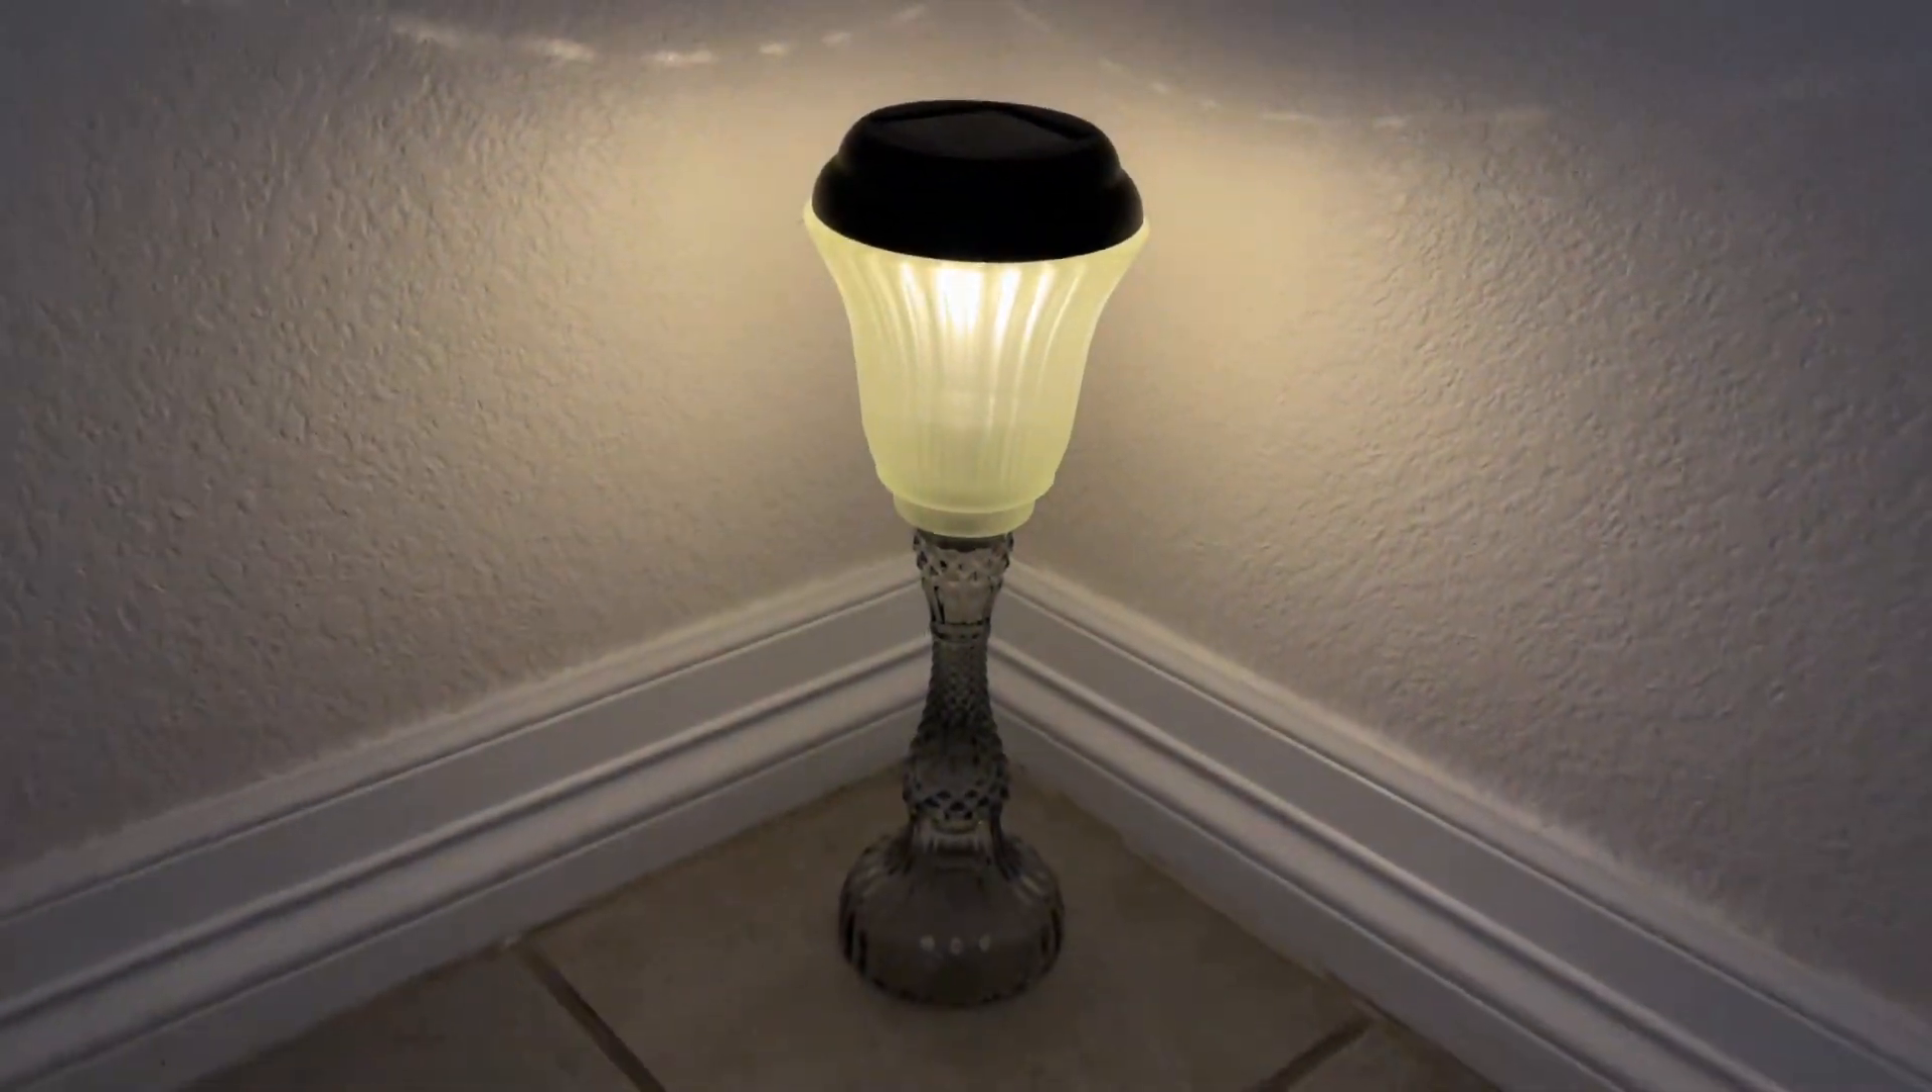I love how this solar light was a perfect fit inside the lamp shade.